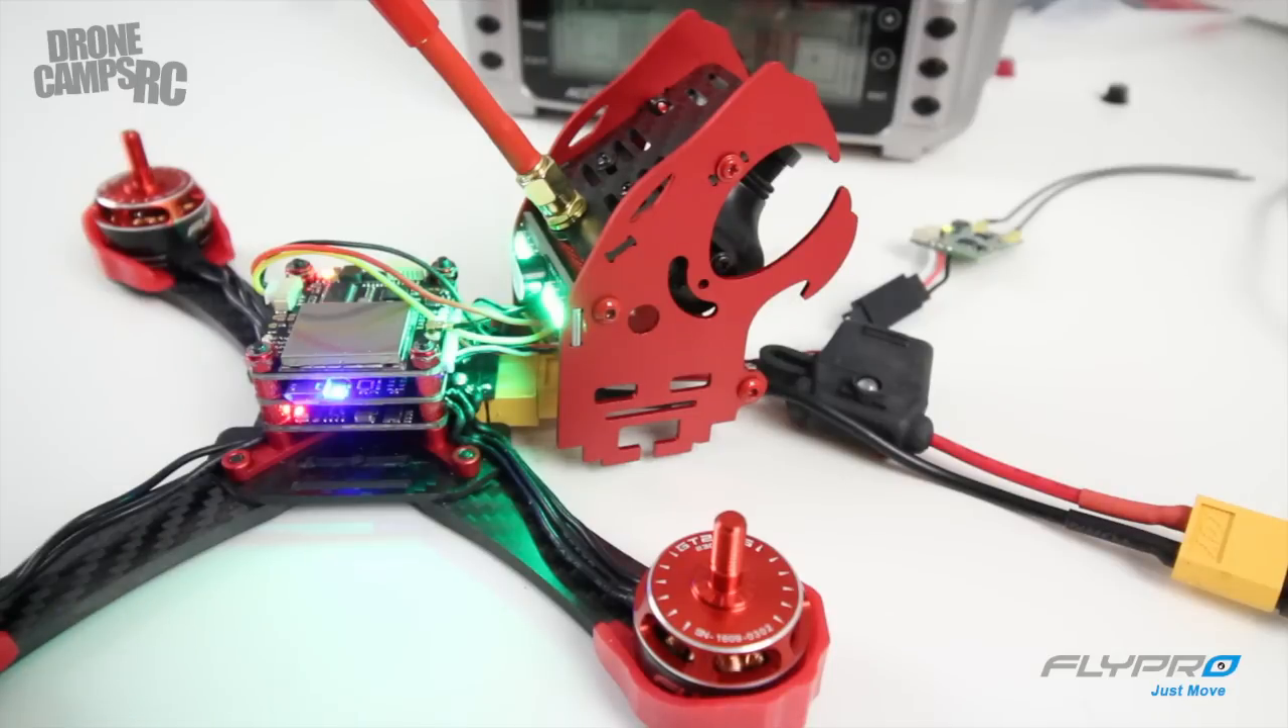So the stack's all built up.